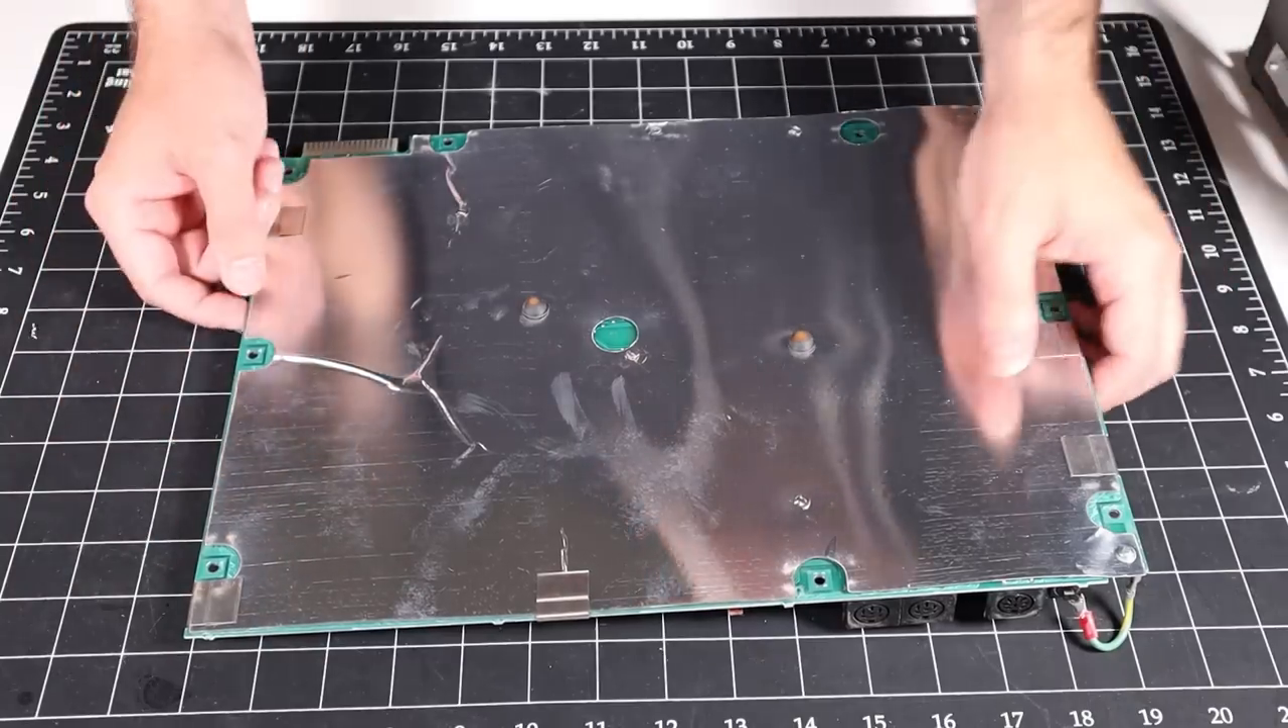All right, here we go. We've got the motherboard out. There is one last thing that we need to do here, and that is to remove this RF shield.